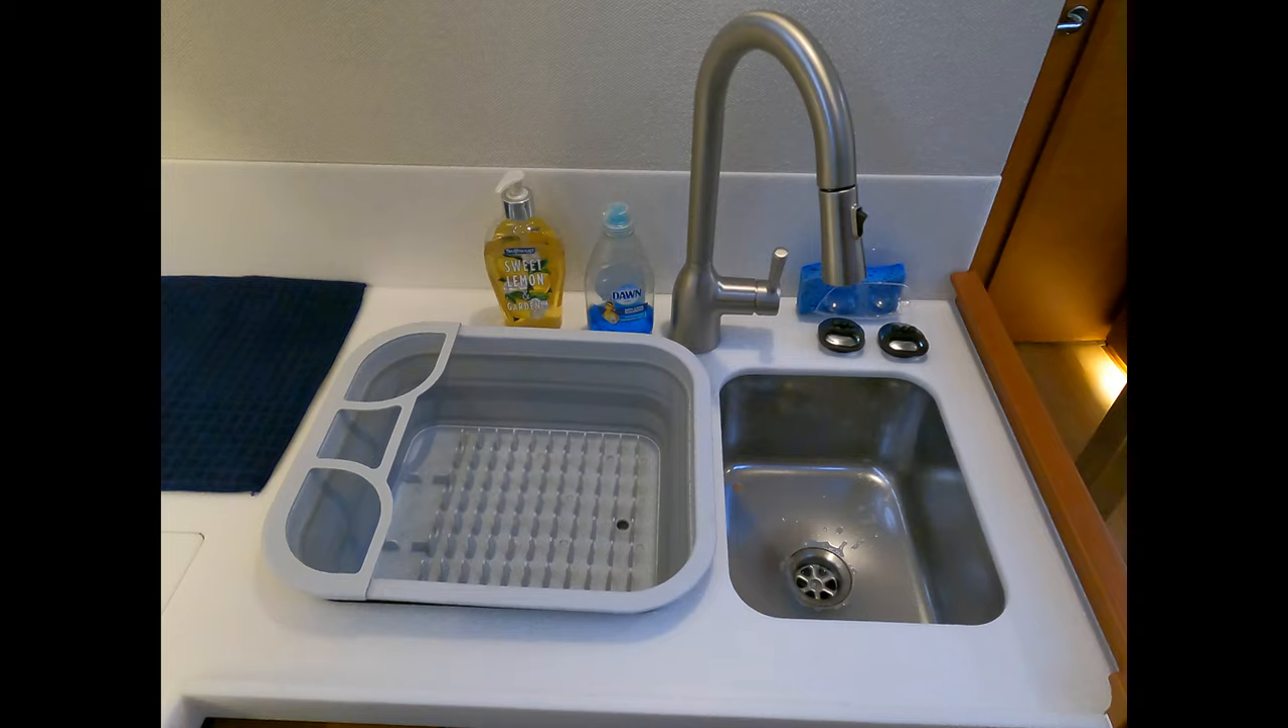All right so here's the new faucet it's all in place.